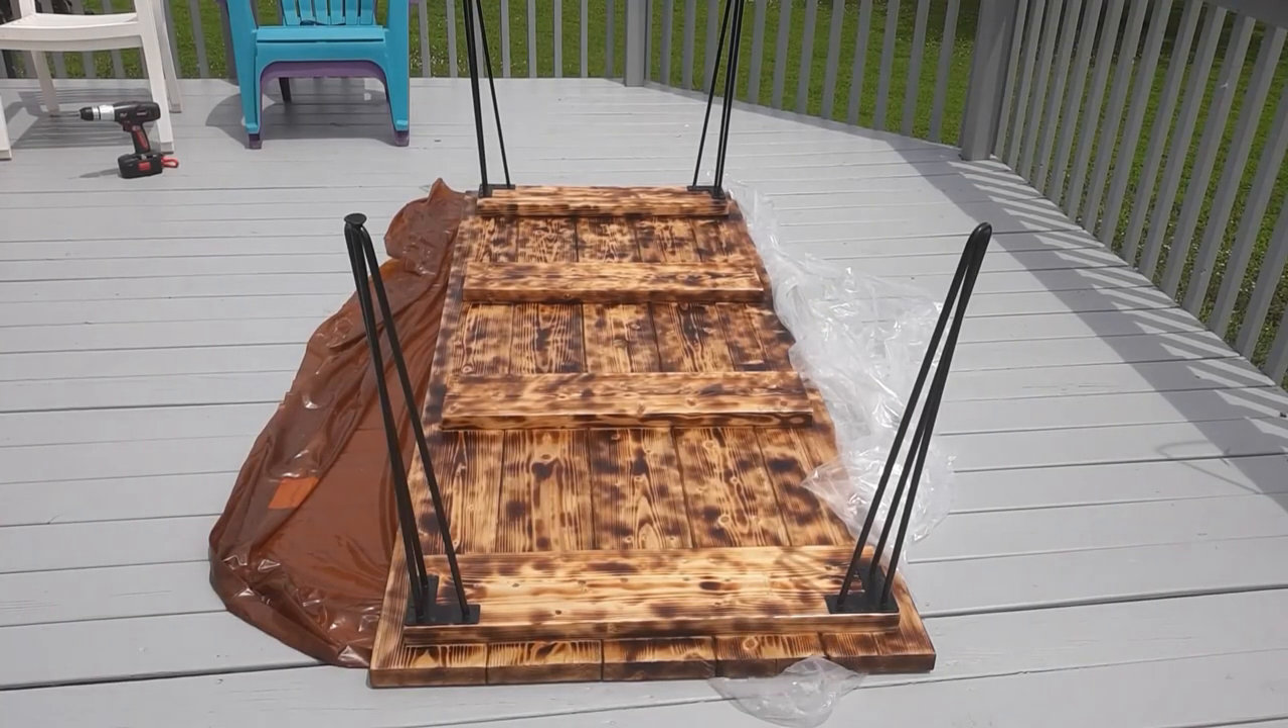Okay, so there's the table completely constructed. All the legs are now attached and we'll flip it up and we'll see what it looks like.